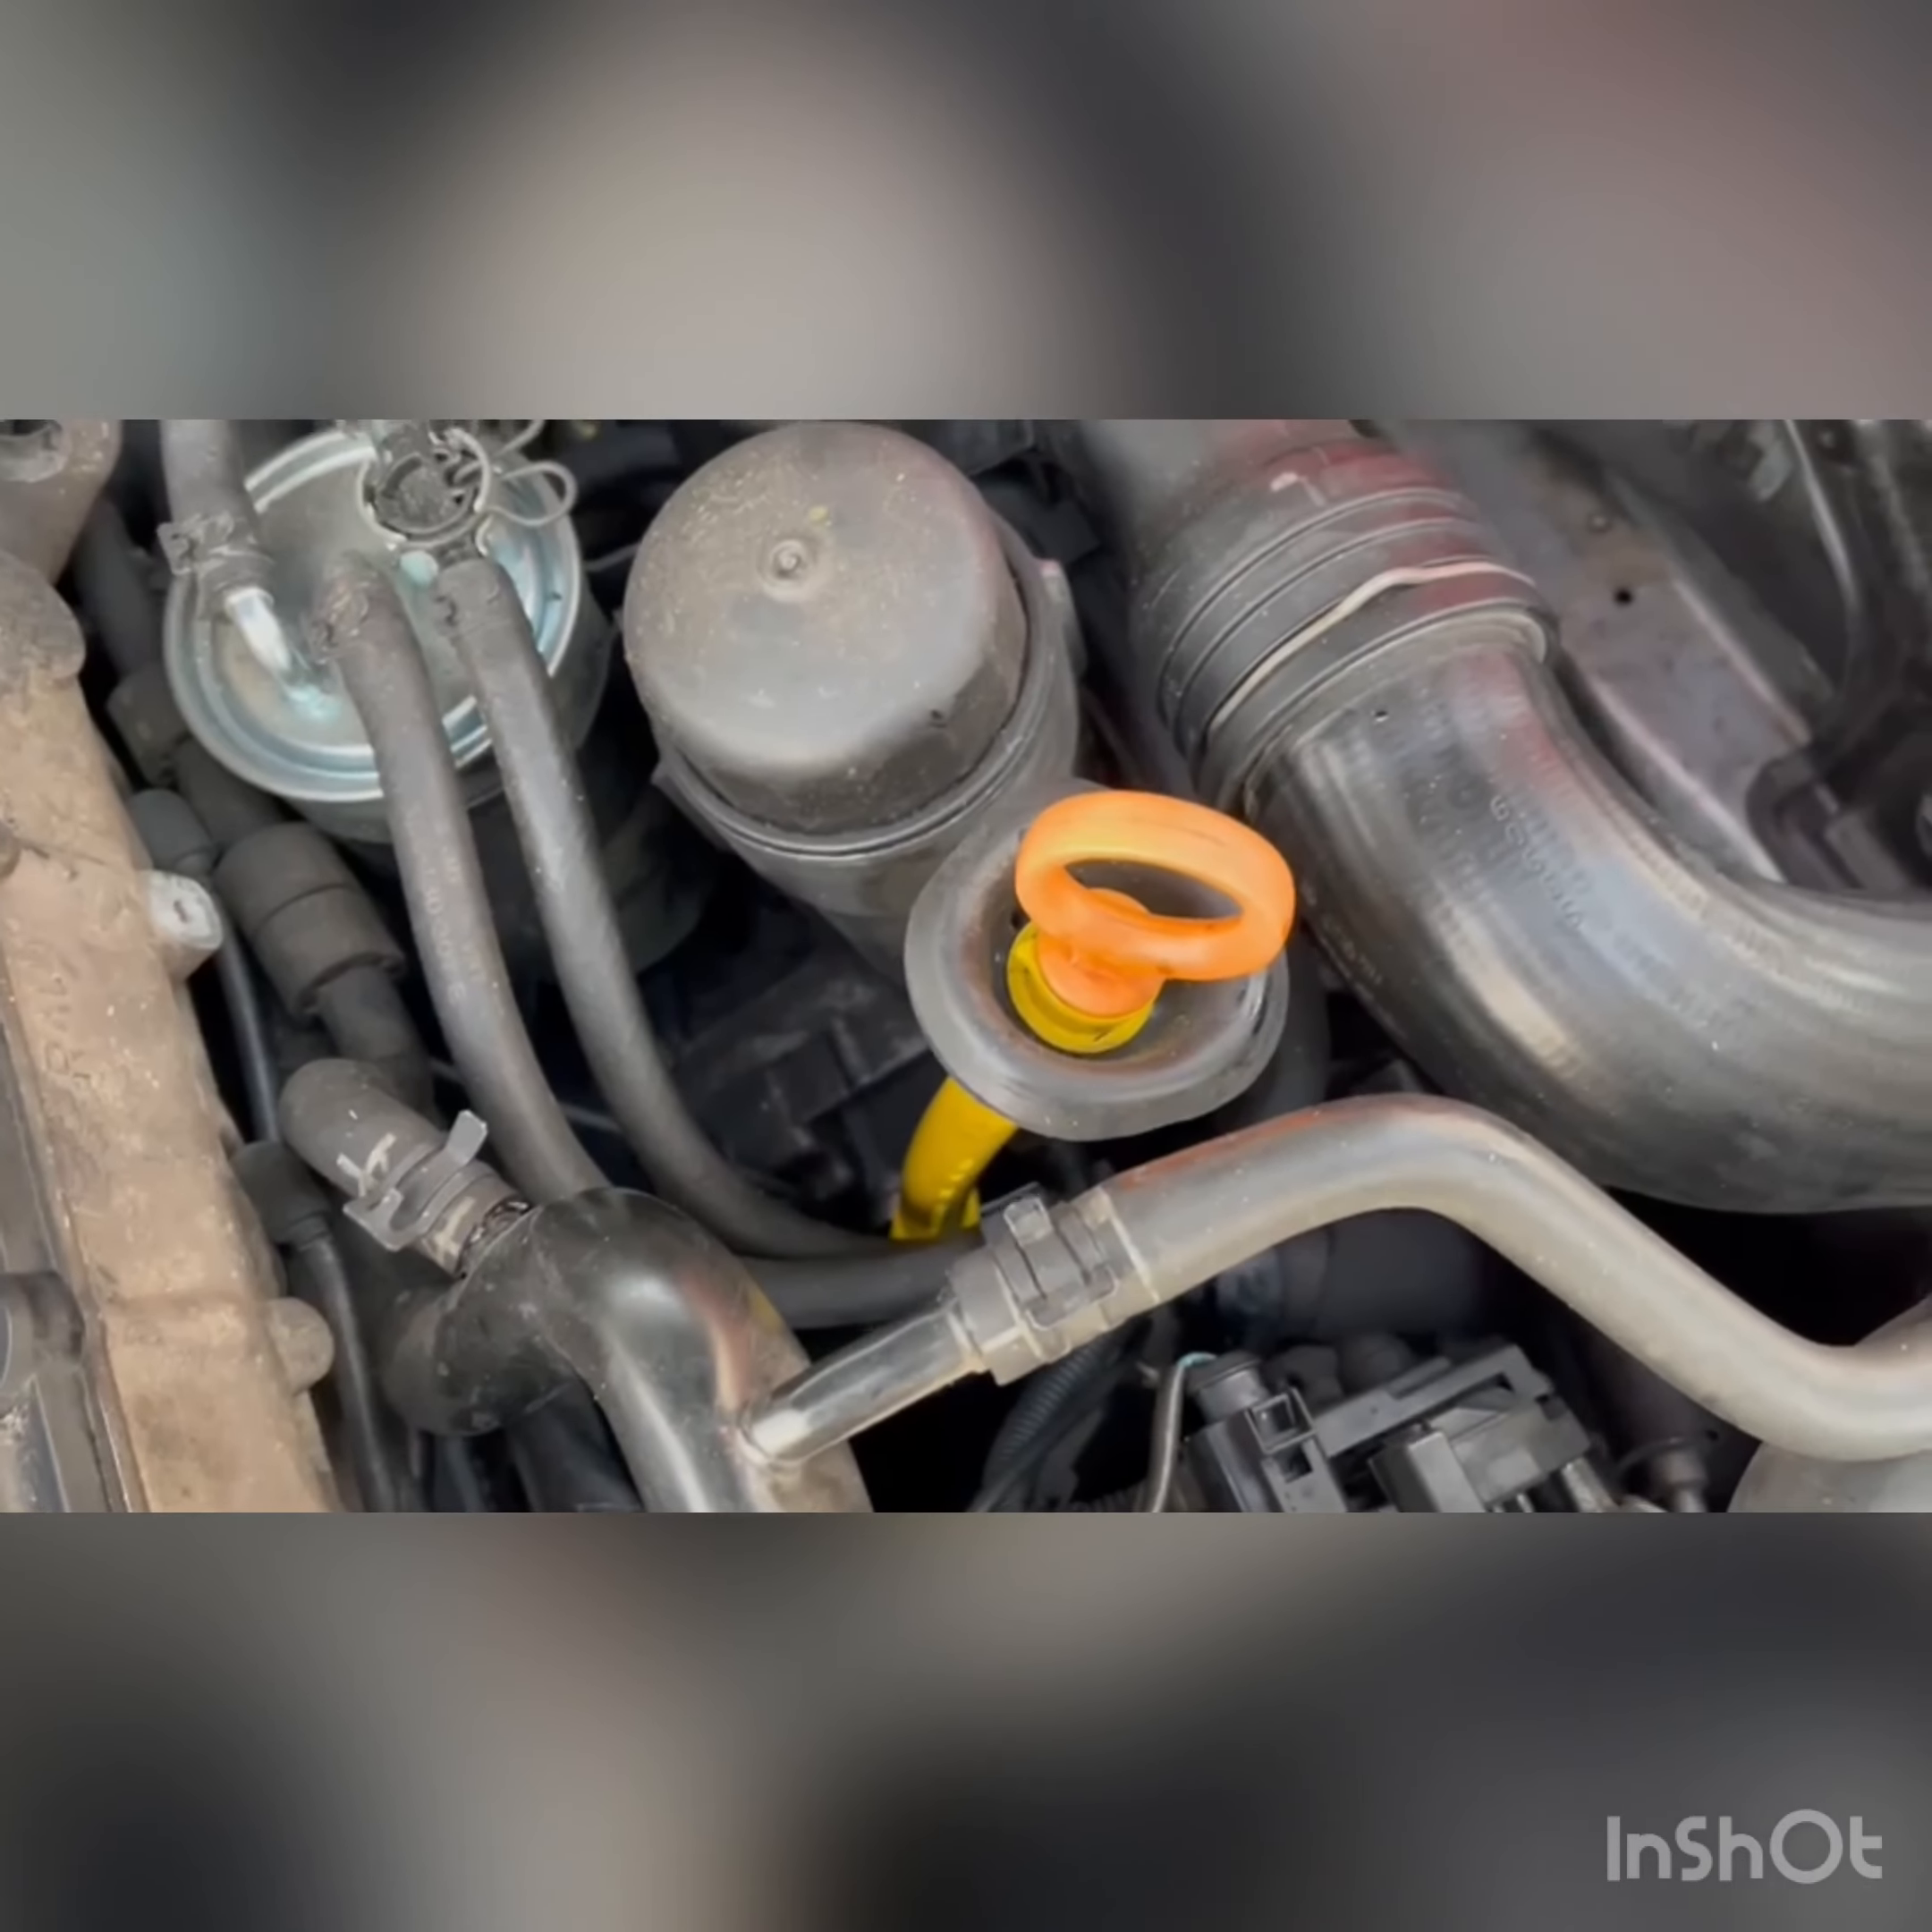جی یہ ڈیپ سٹک فینل ہم نے لگا دی ہے۔